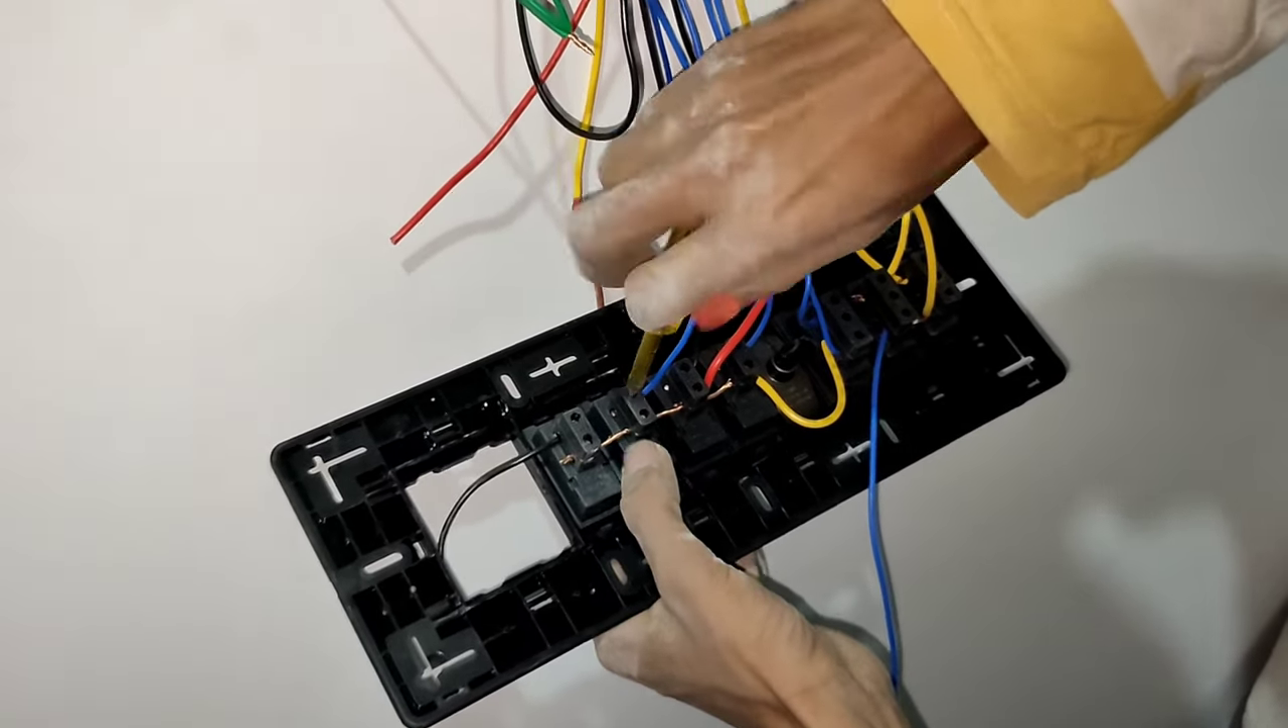यहाँ पर फाइब पिन सॉकेट अभी नहीं लगाया क्योंकि मेरे पास अभी था नहीं।